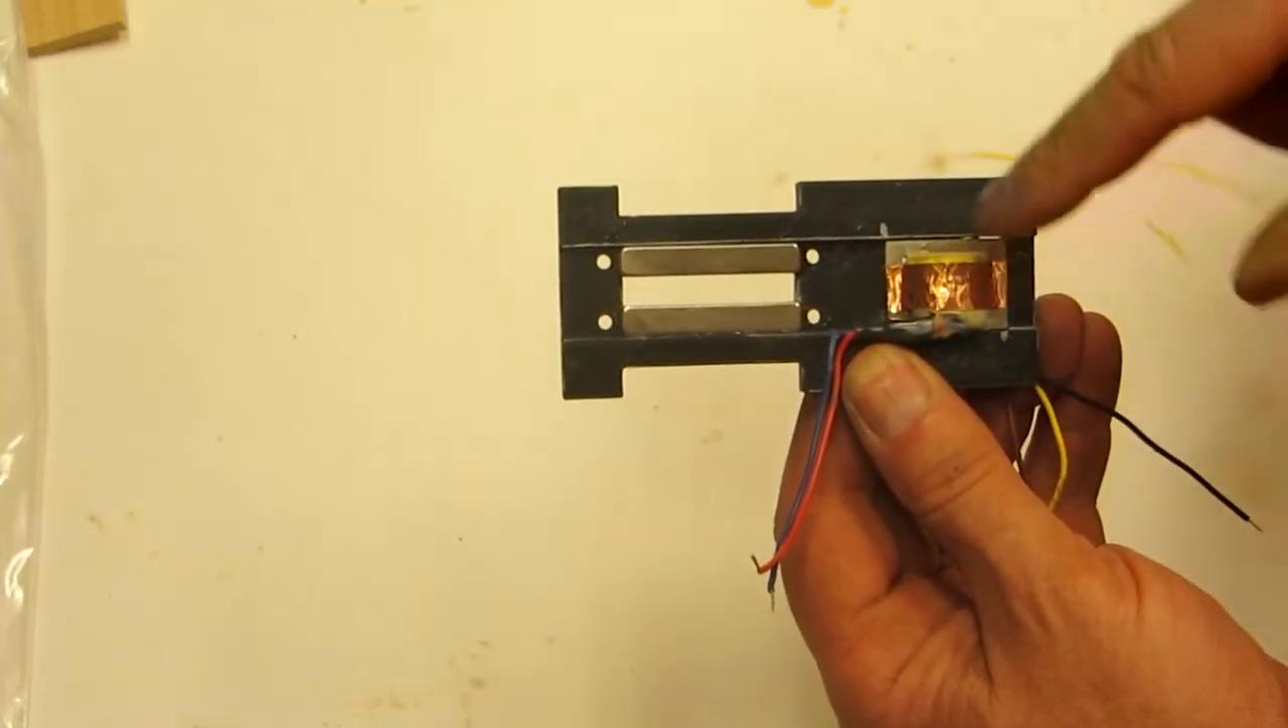We've got our magnets in place. We've got our transformer glued in.